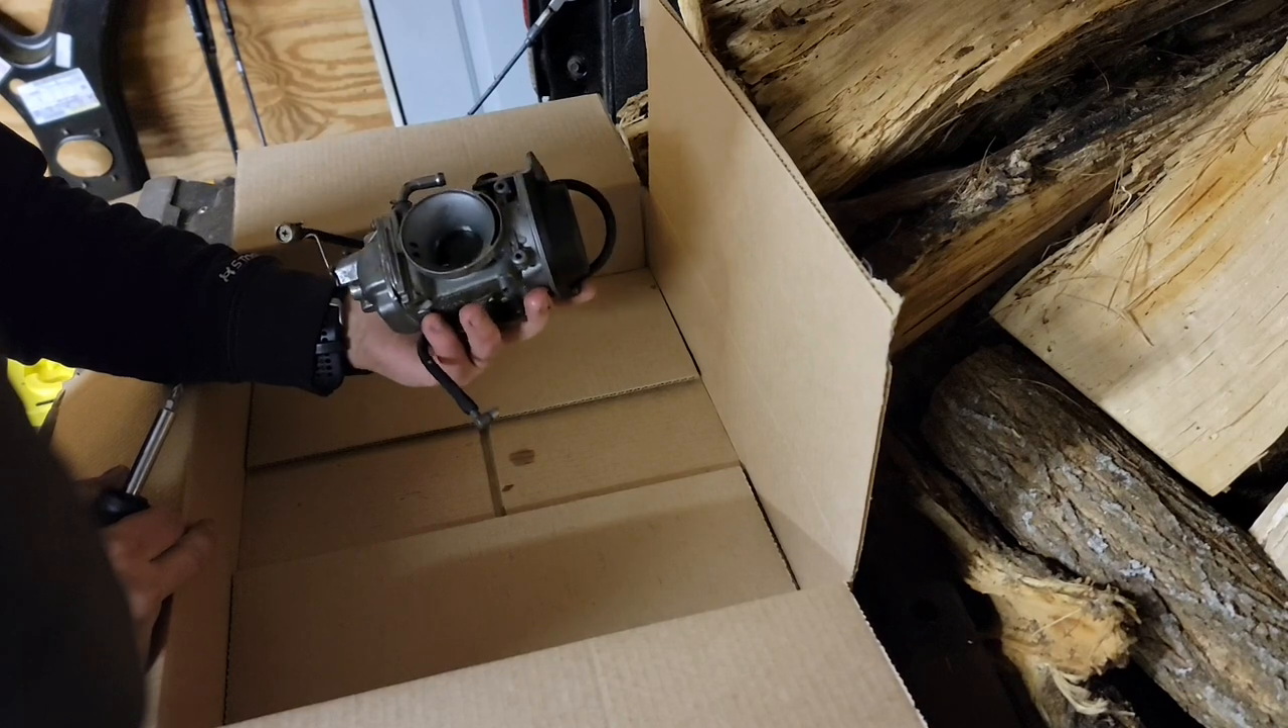All right well we got the carburetor out and mostly drain the gas.